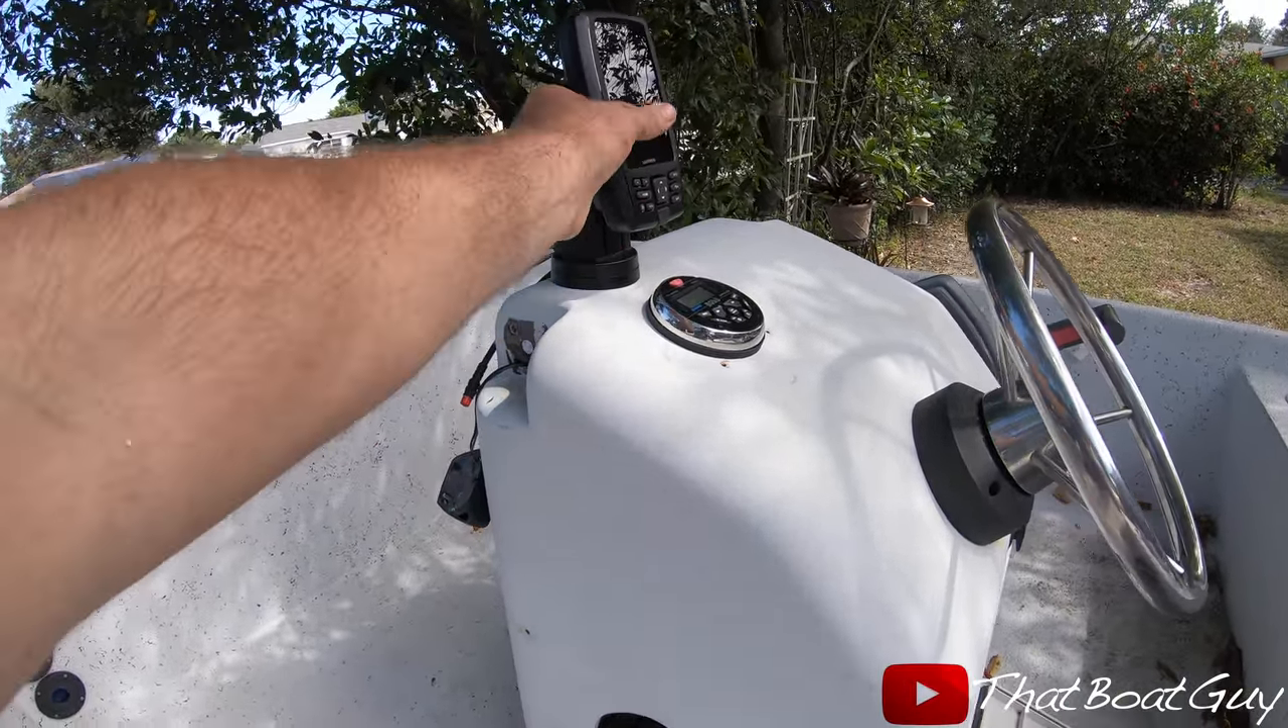All right, I got my GPS and fish finder installed.